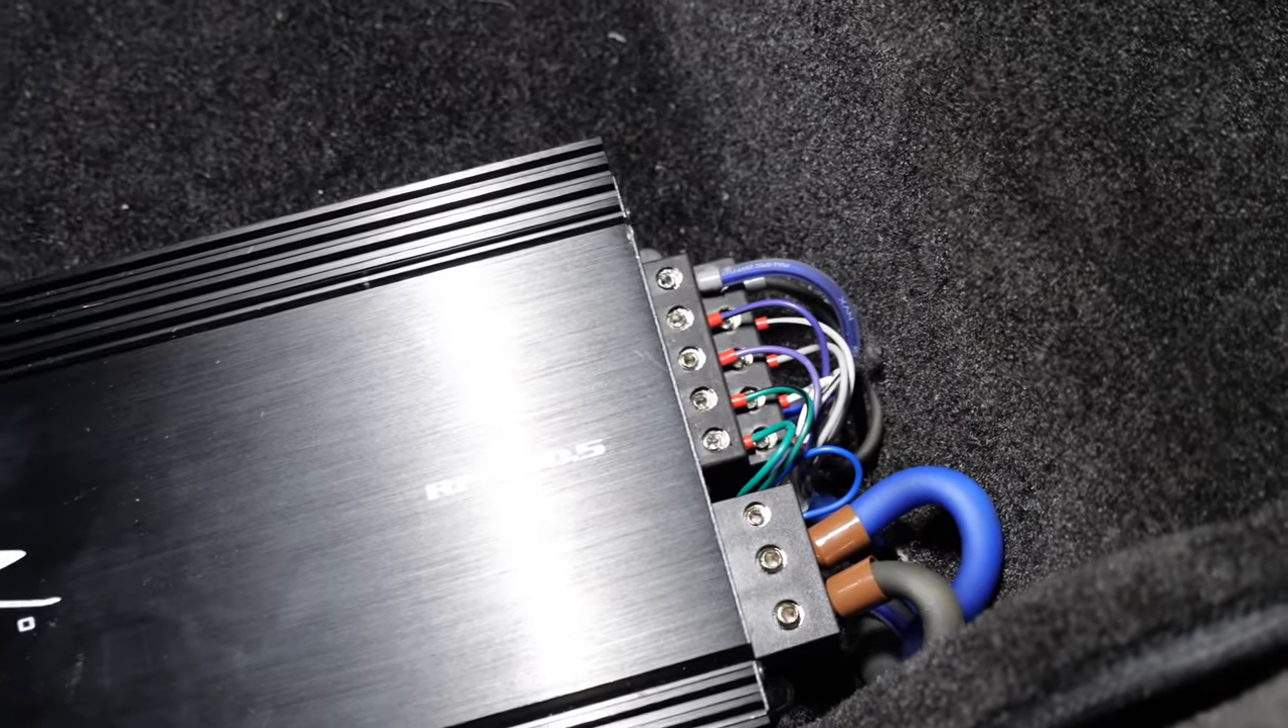For now, I did all of the wiring for the amp. So I have the amp all buttoned up here.